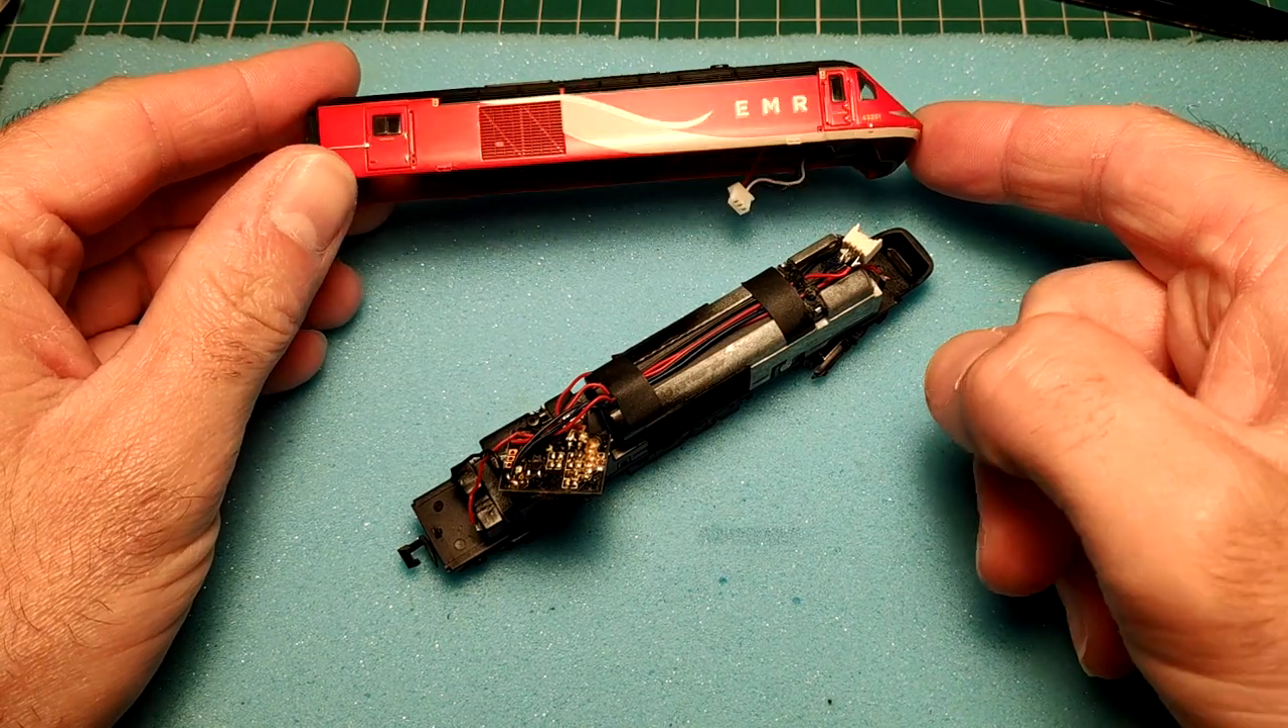I've taken the shell off and just taken the plug out there for the shell.